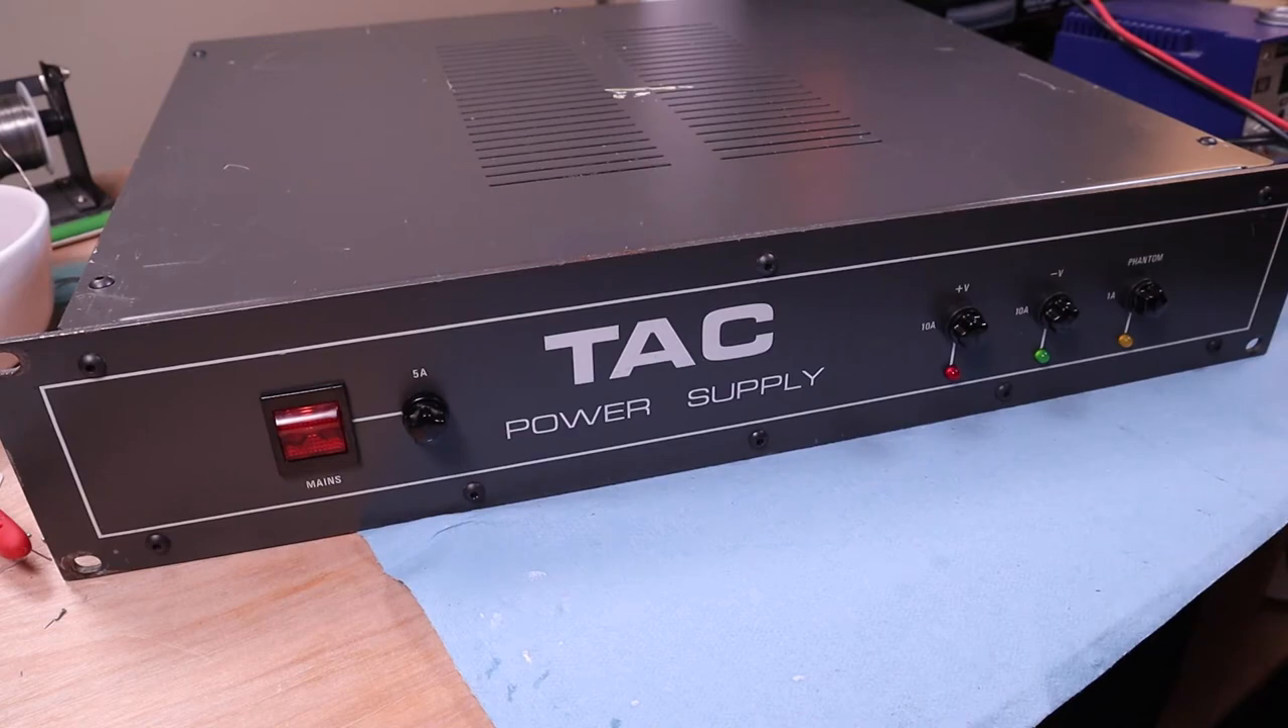We've got all of our fuse holders back in here just like they were factory original and this thing's ready to go into the rack and go for a test to see if anything weird happens.